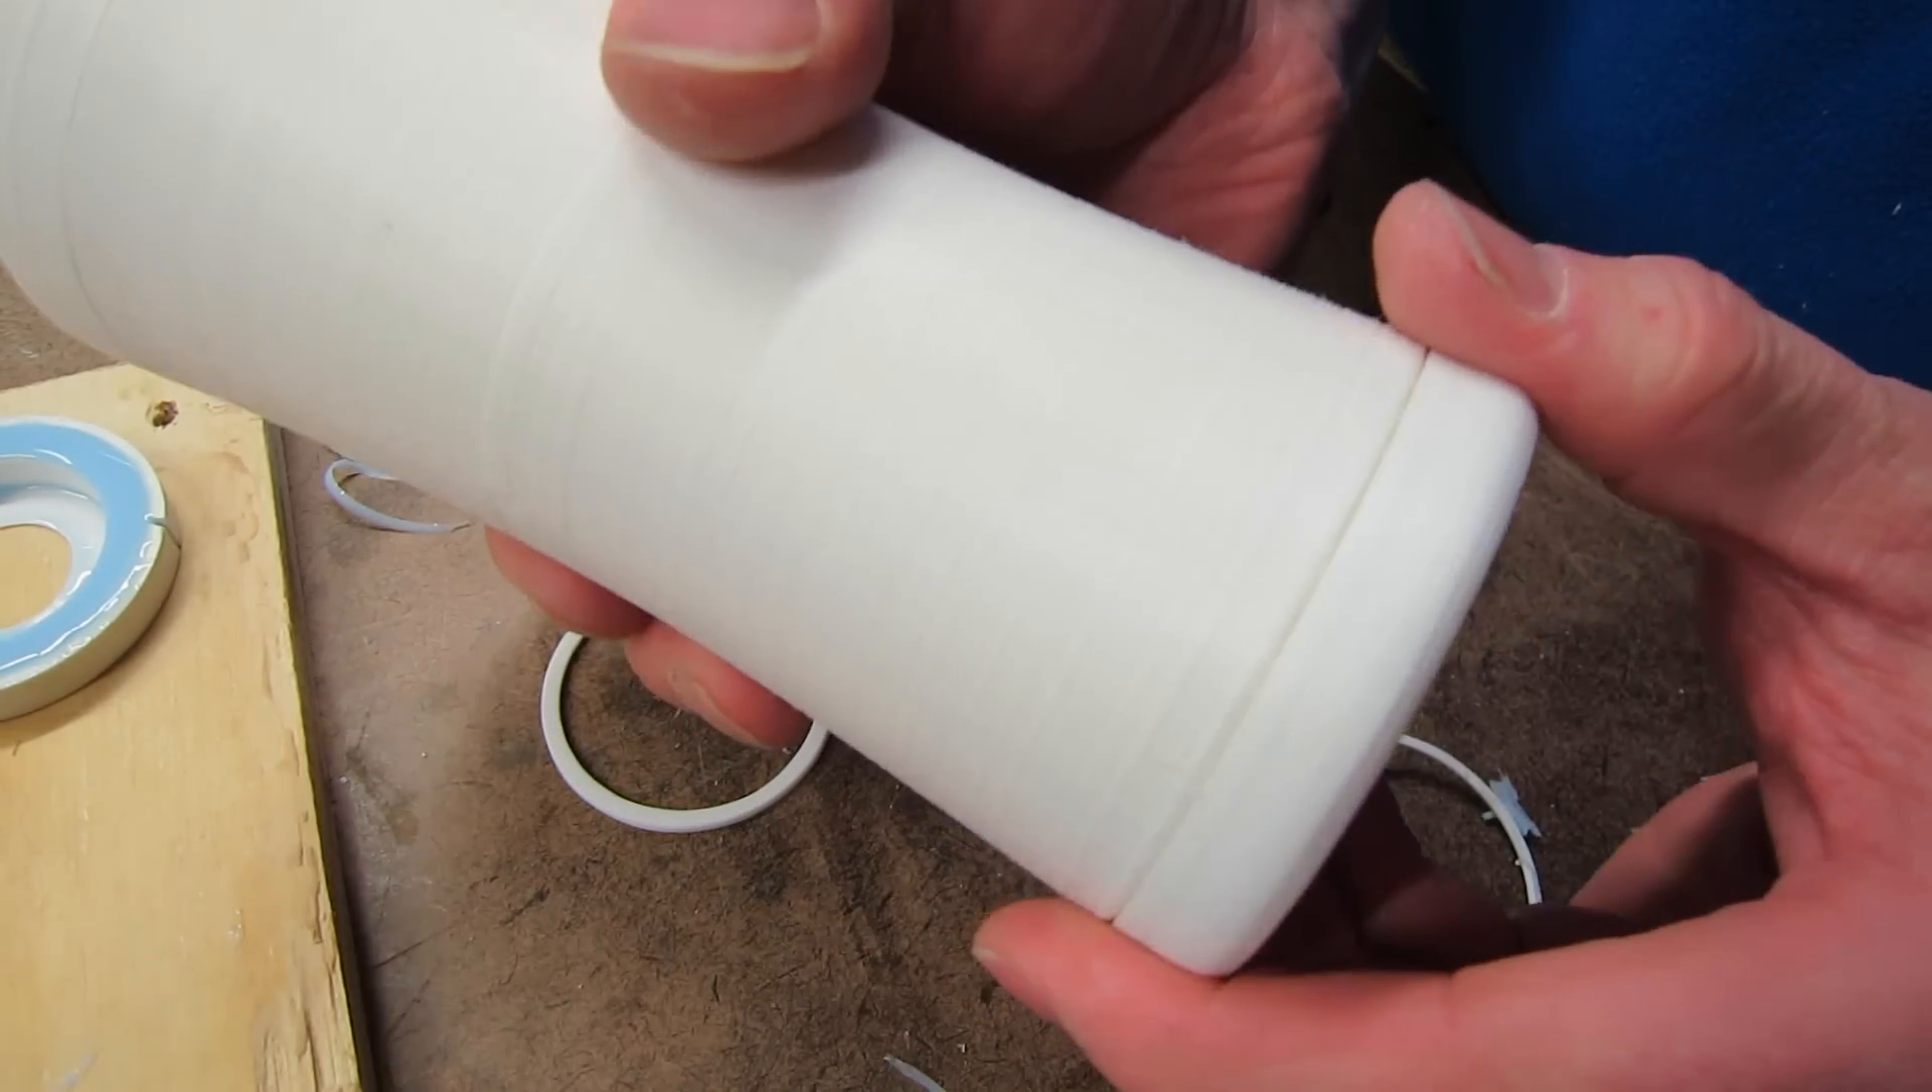We'll try the little cap on the bottom and it seats really nice.